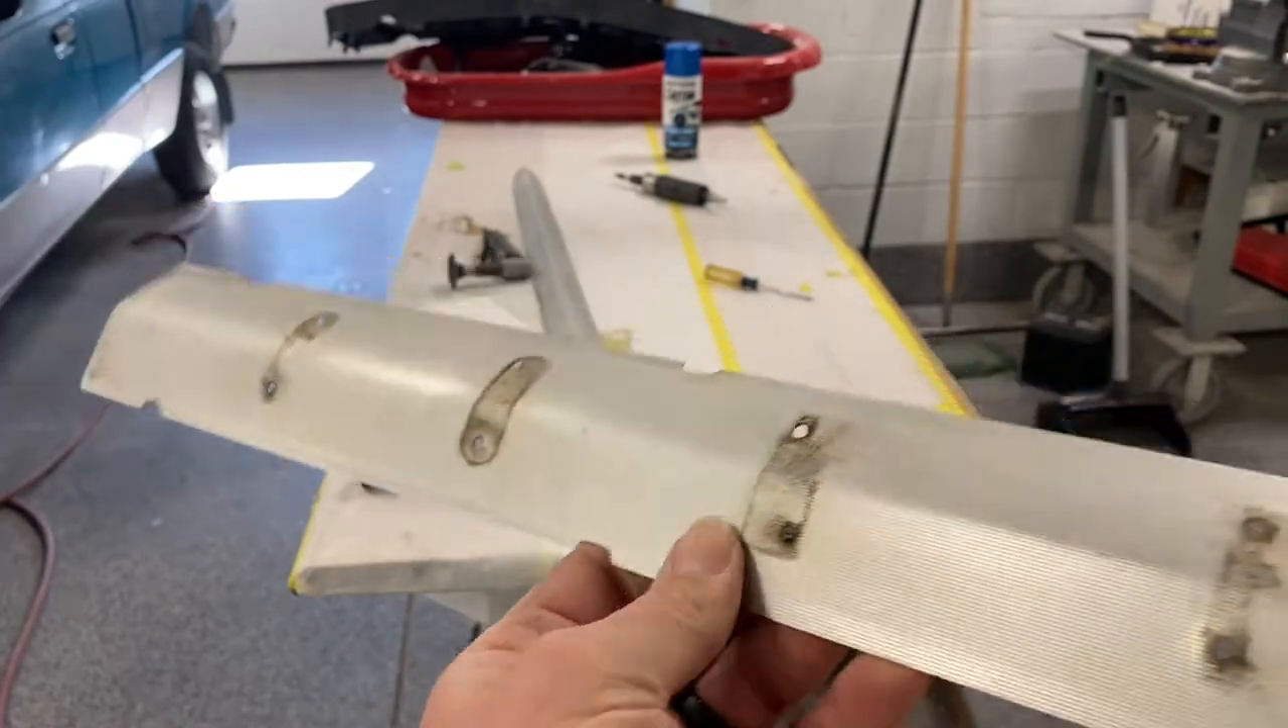Okay I've got all the letters off now.